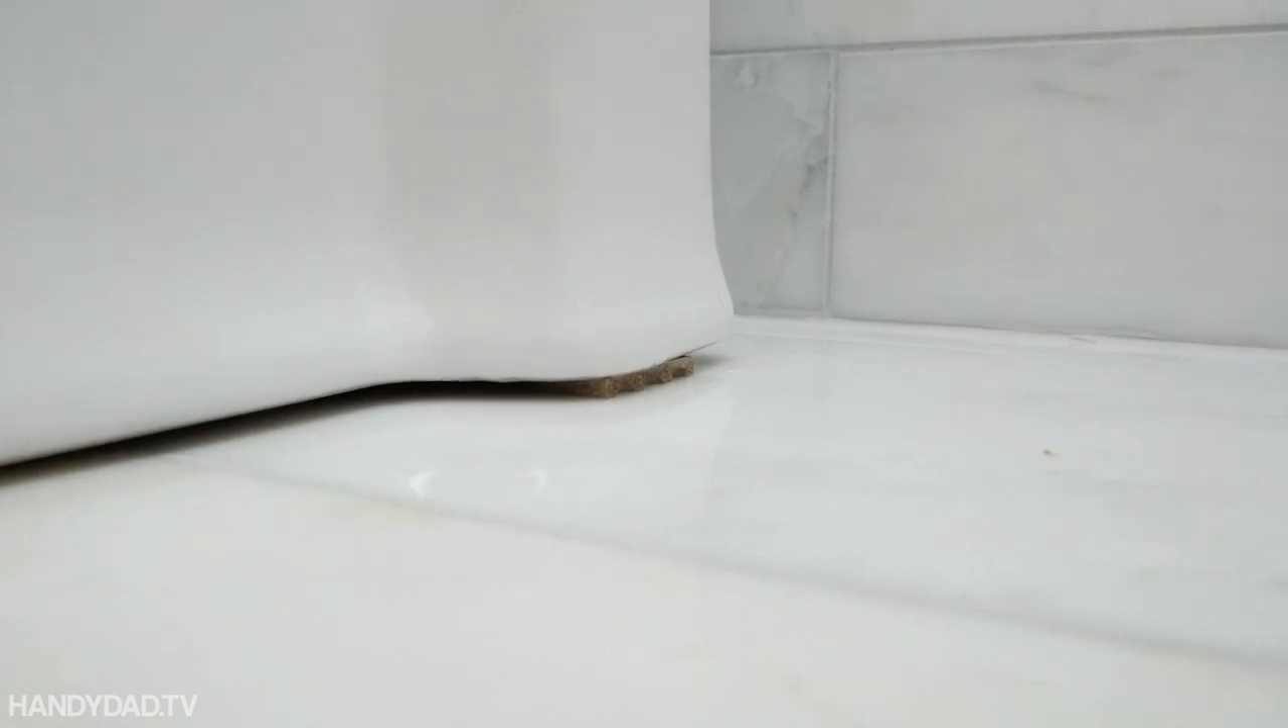This side of the floor is a little bit, uh, off. It's definitely dips down on that corner.